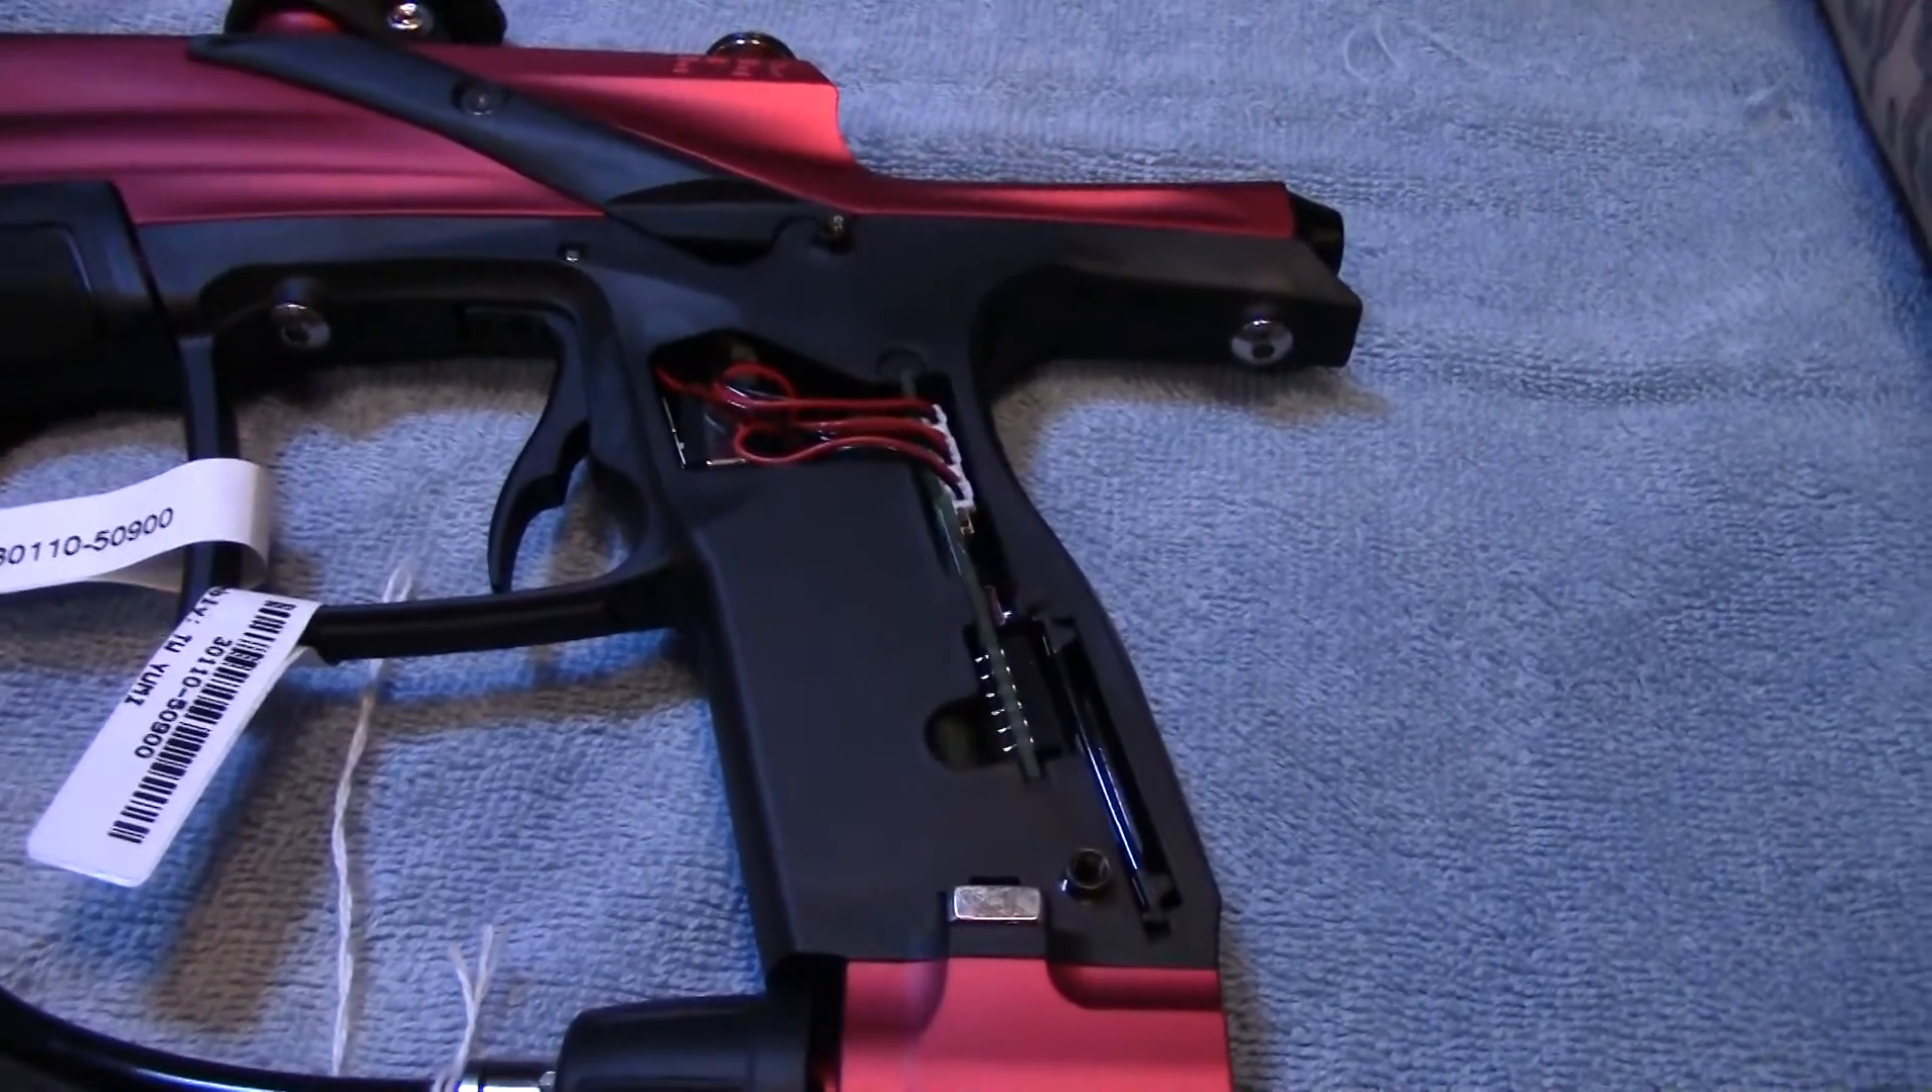So as you can see we've already removed the grip for a shorter video and I don't want you guys have to sit there and watch me unscrew the grip.